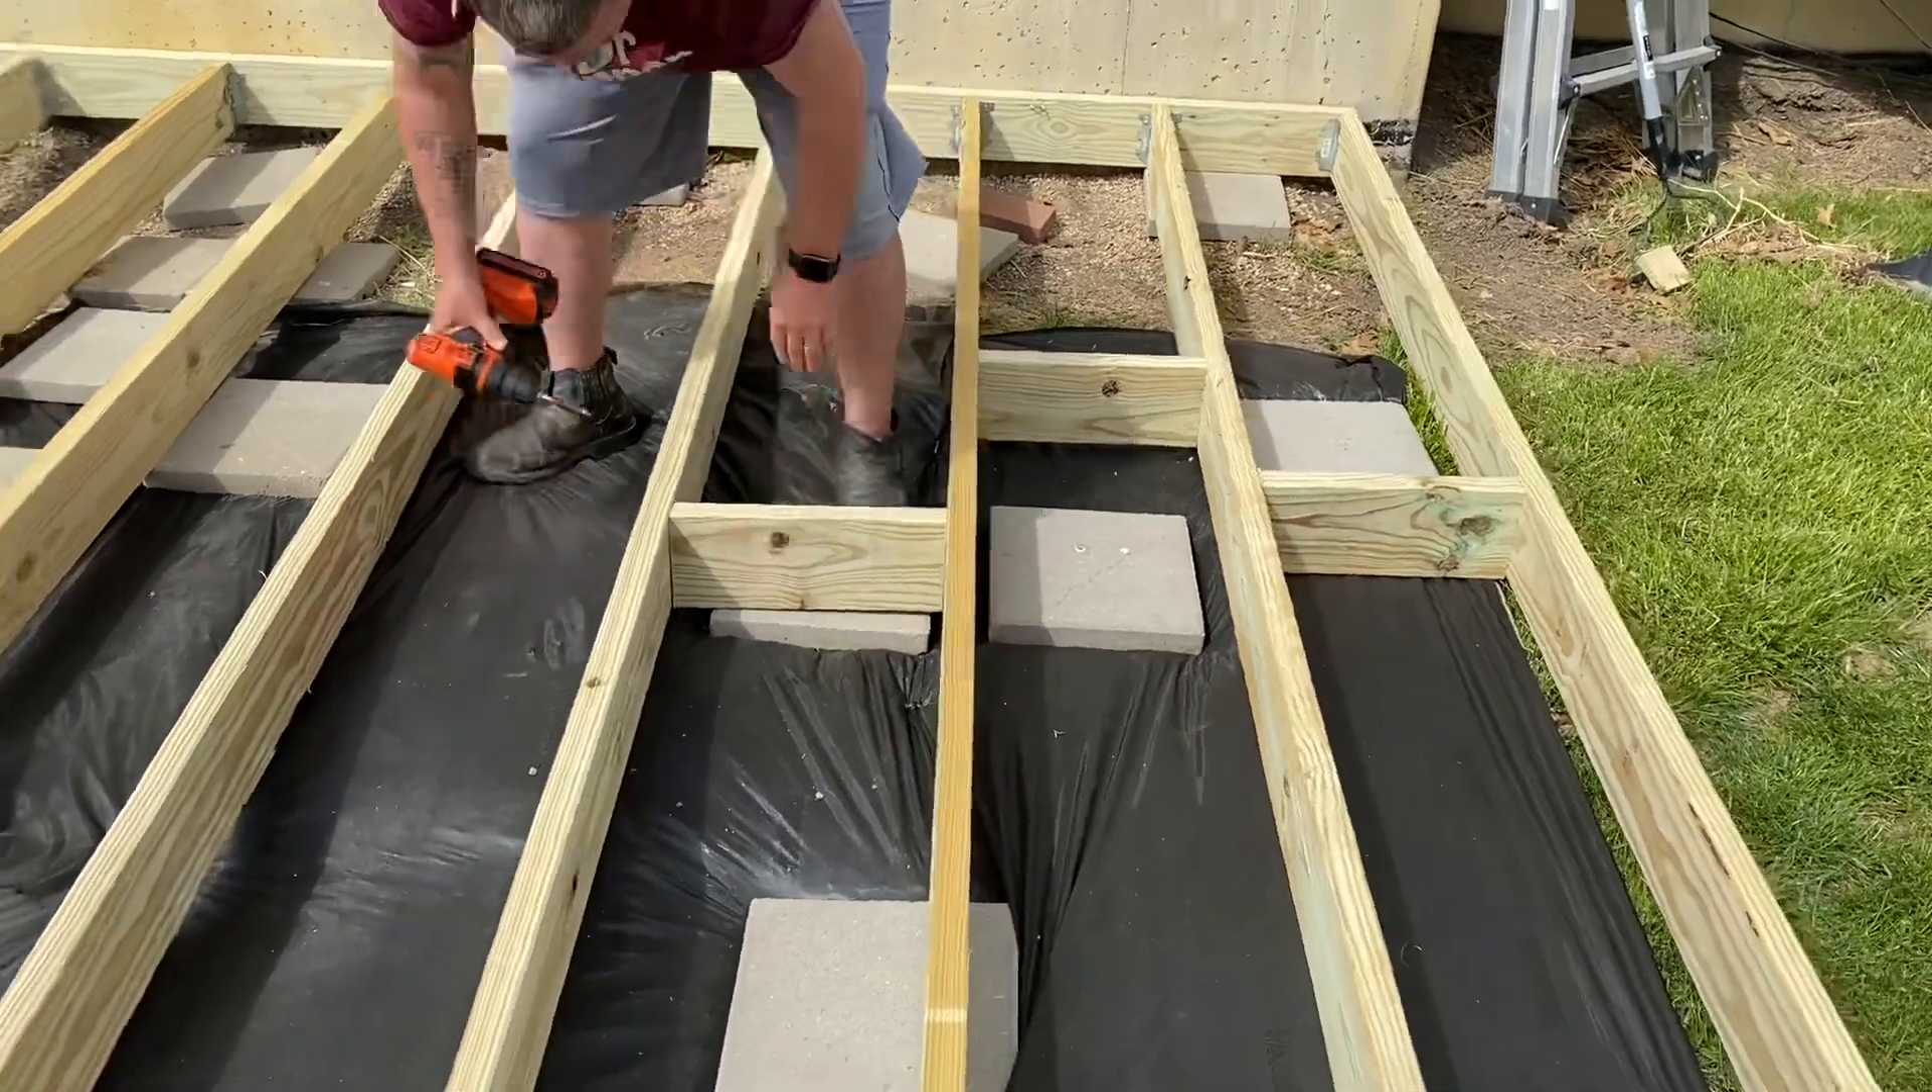We wanted our deck to have extra support so we took some extra two by six and cut them to fit in between and we just staggered them down the middle of the deck.